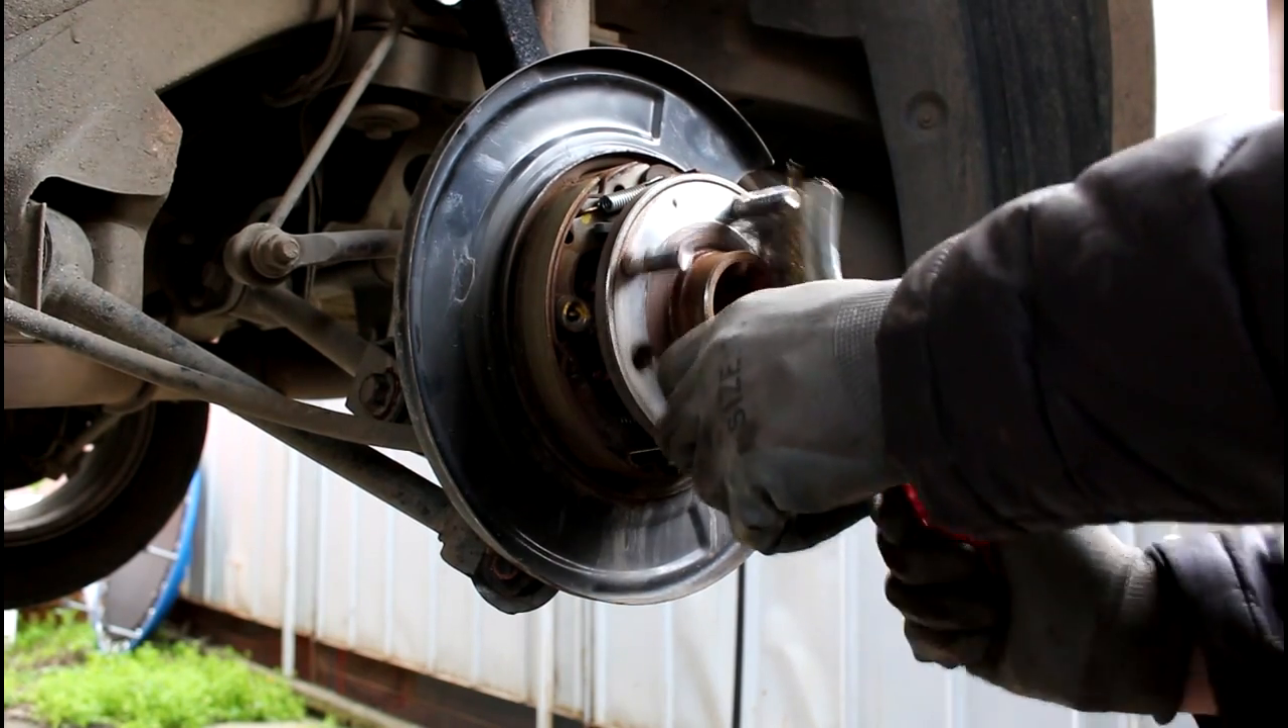Все, все крепления я протянул. Осталось нам поставить тормозной диск и суппорт.